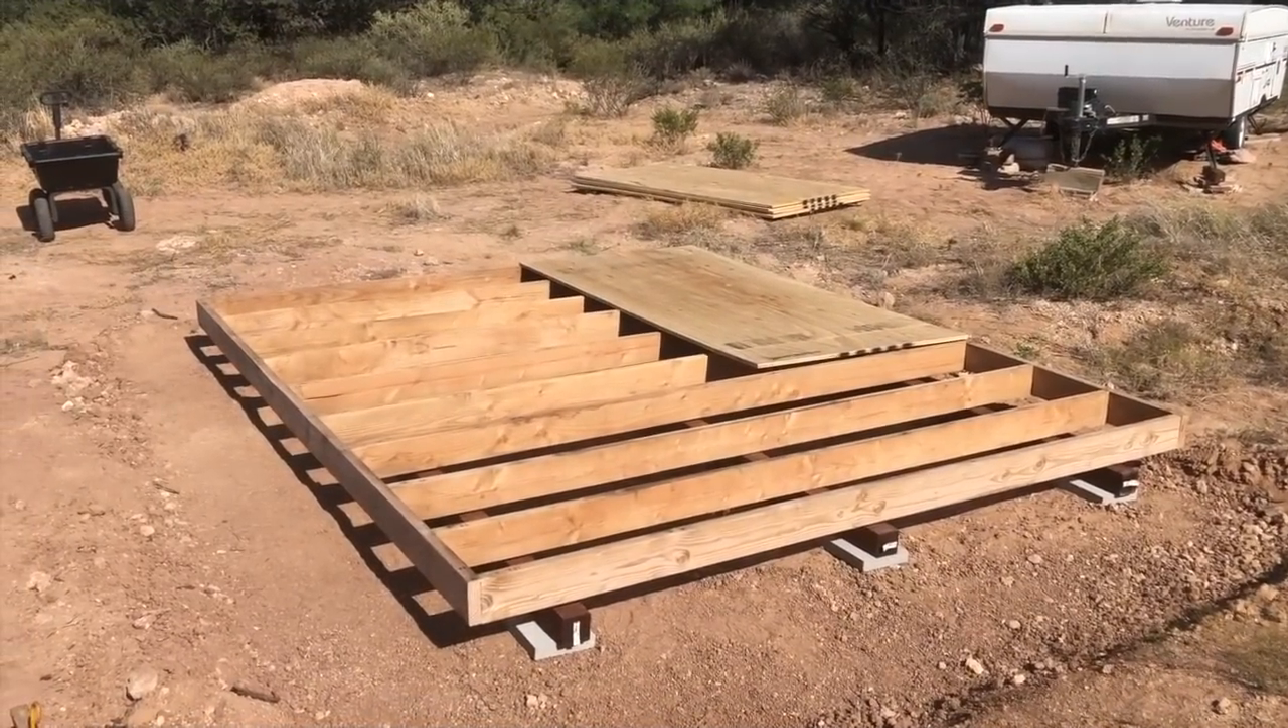So here we are with the joist system all reassembled.